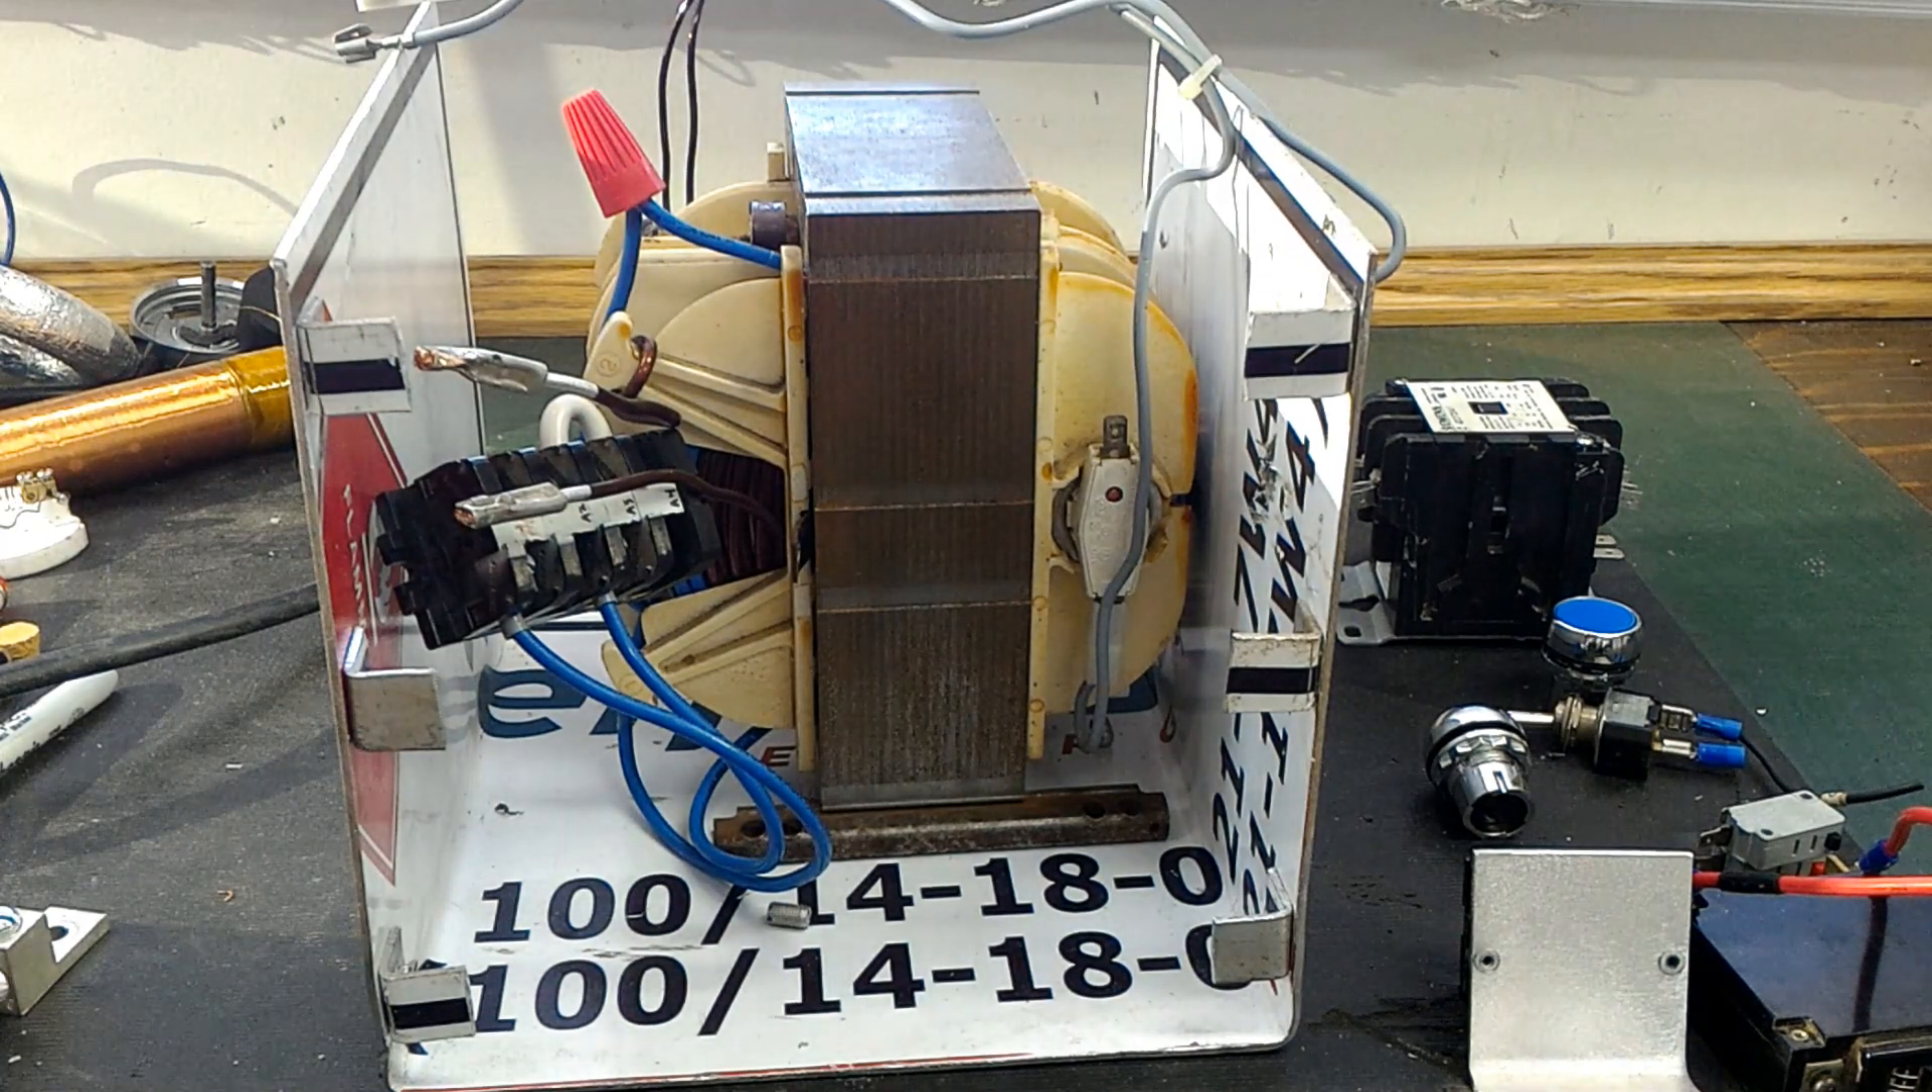Transformer is pretty big now it fits nicely in the enclosure.